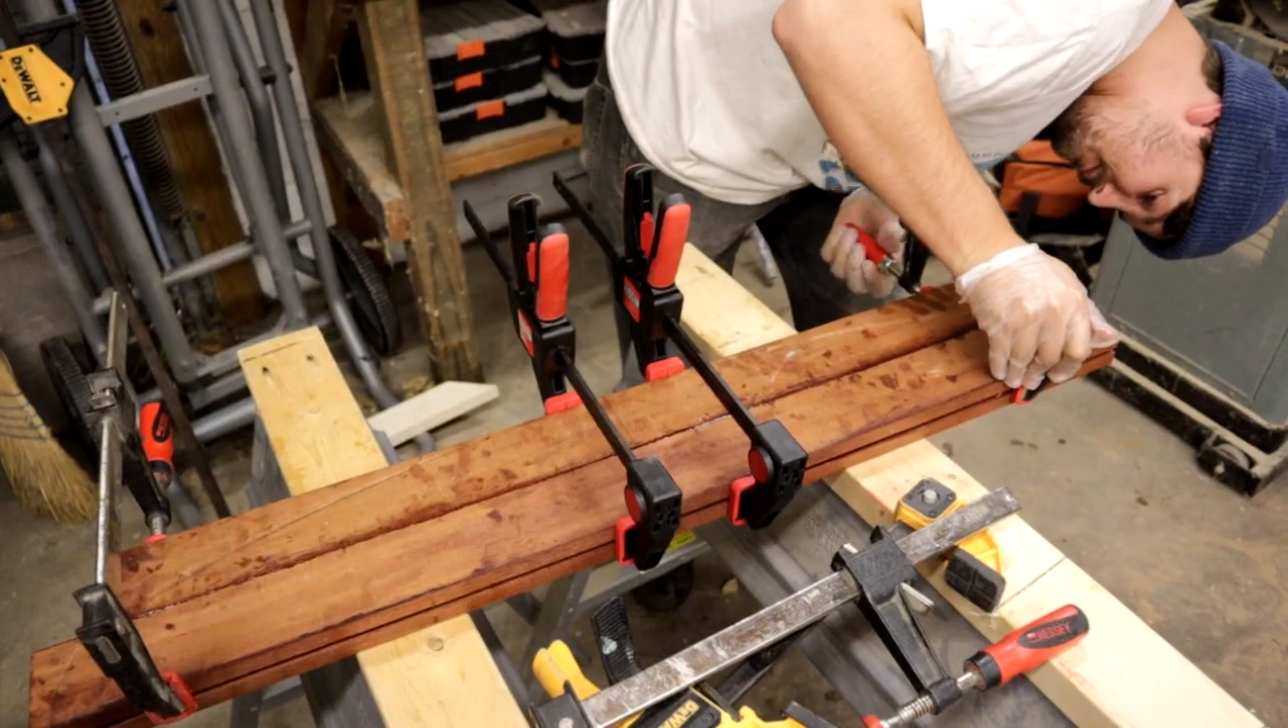And with that, the first subunit of the transom panel has been glued up.